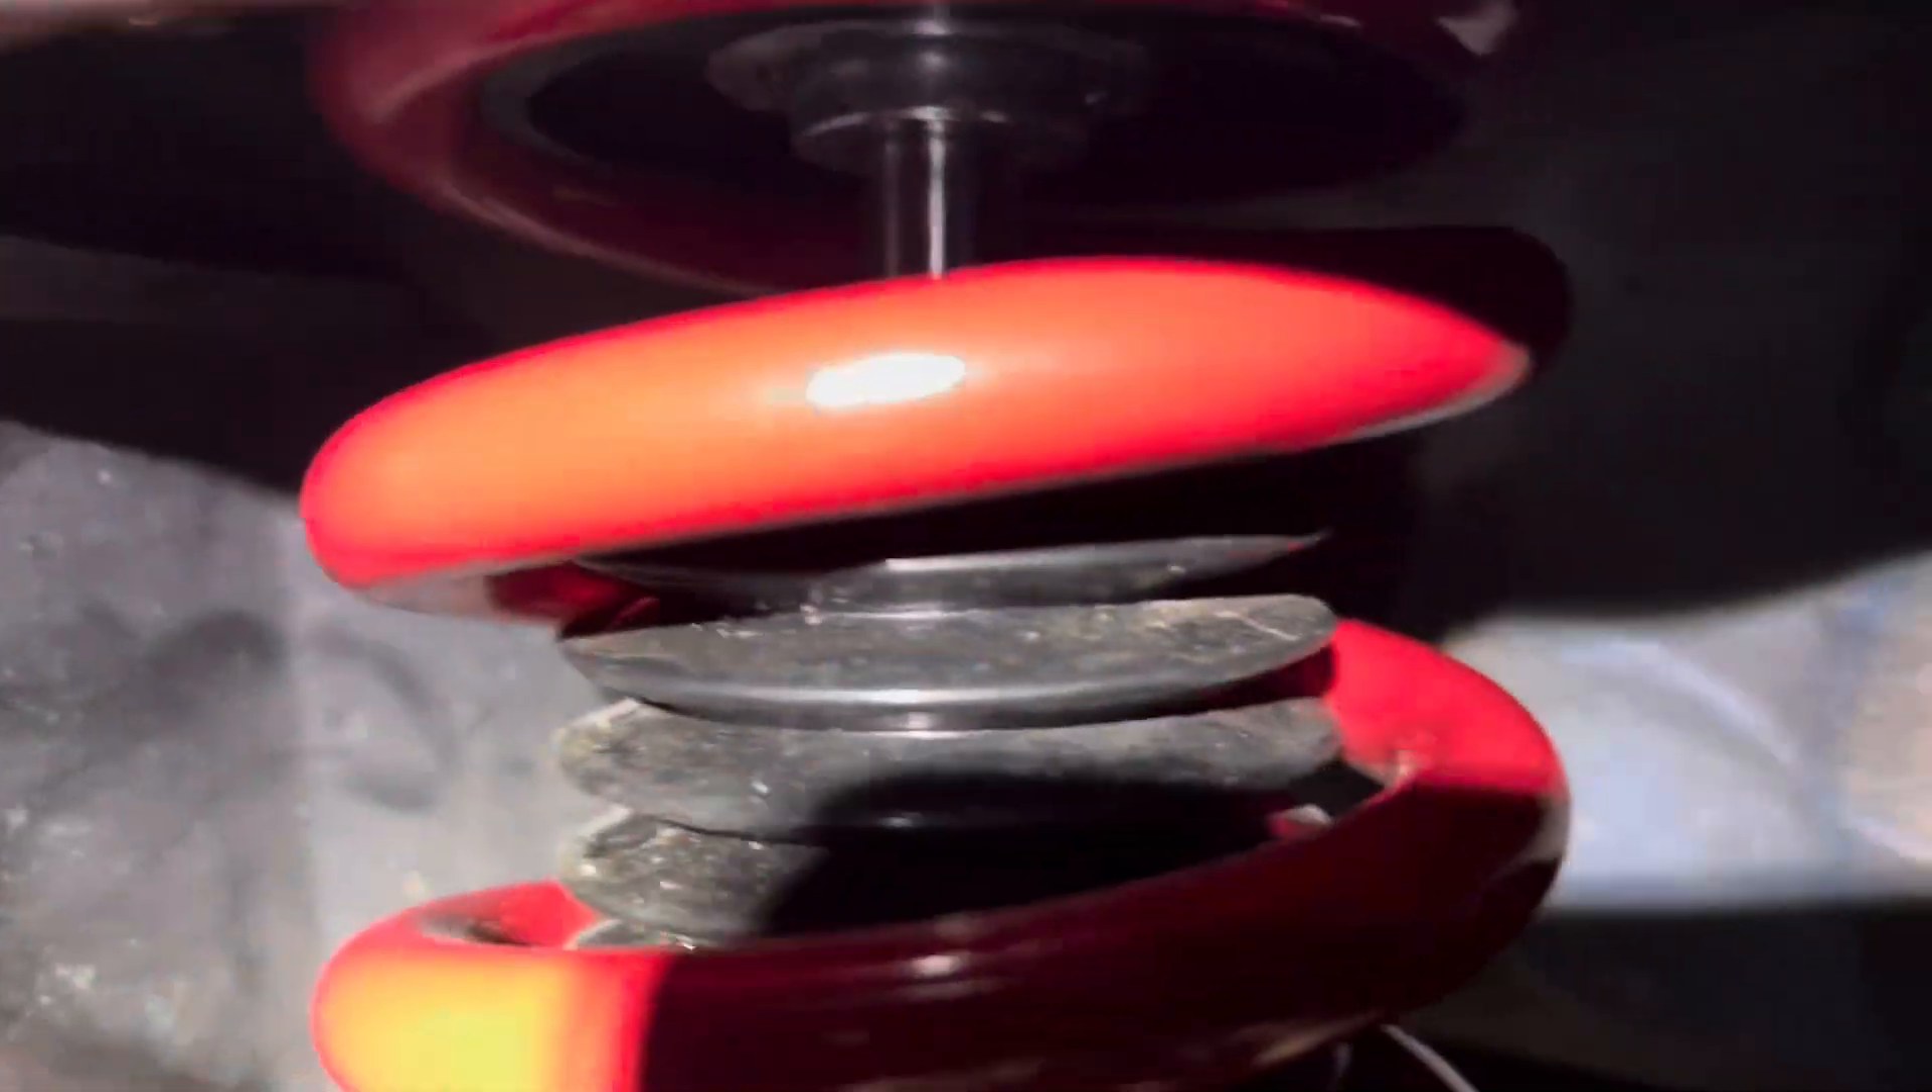So, one thing I noticed was that that boot doesn't really cover that entire shaft there.